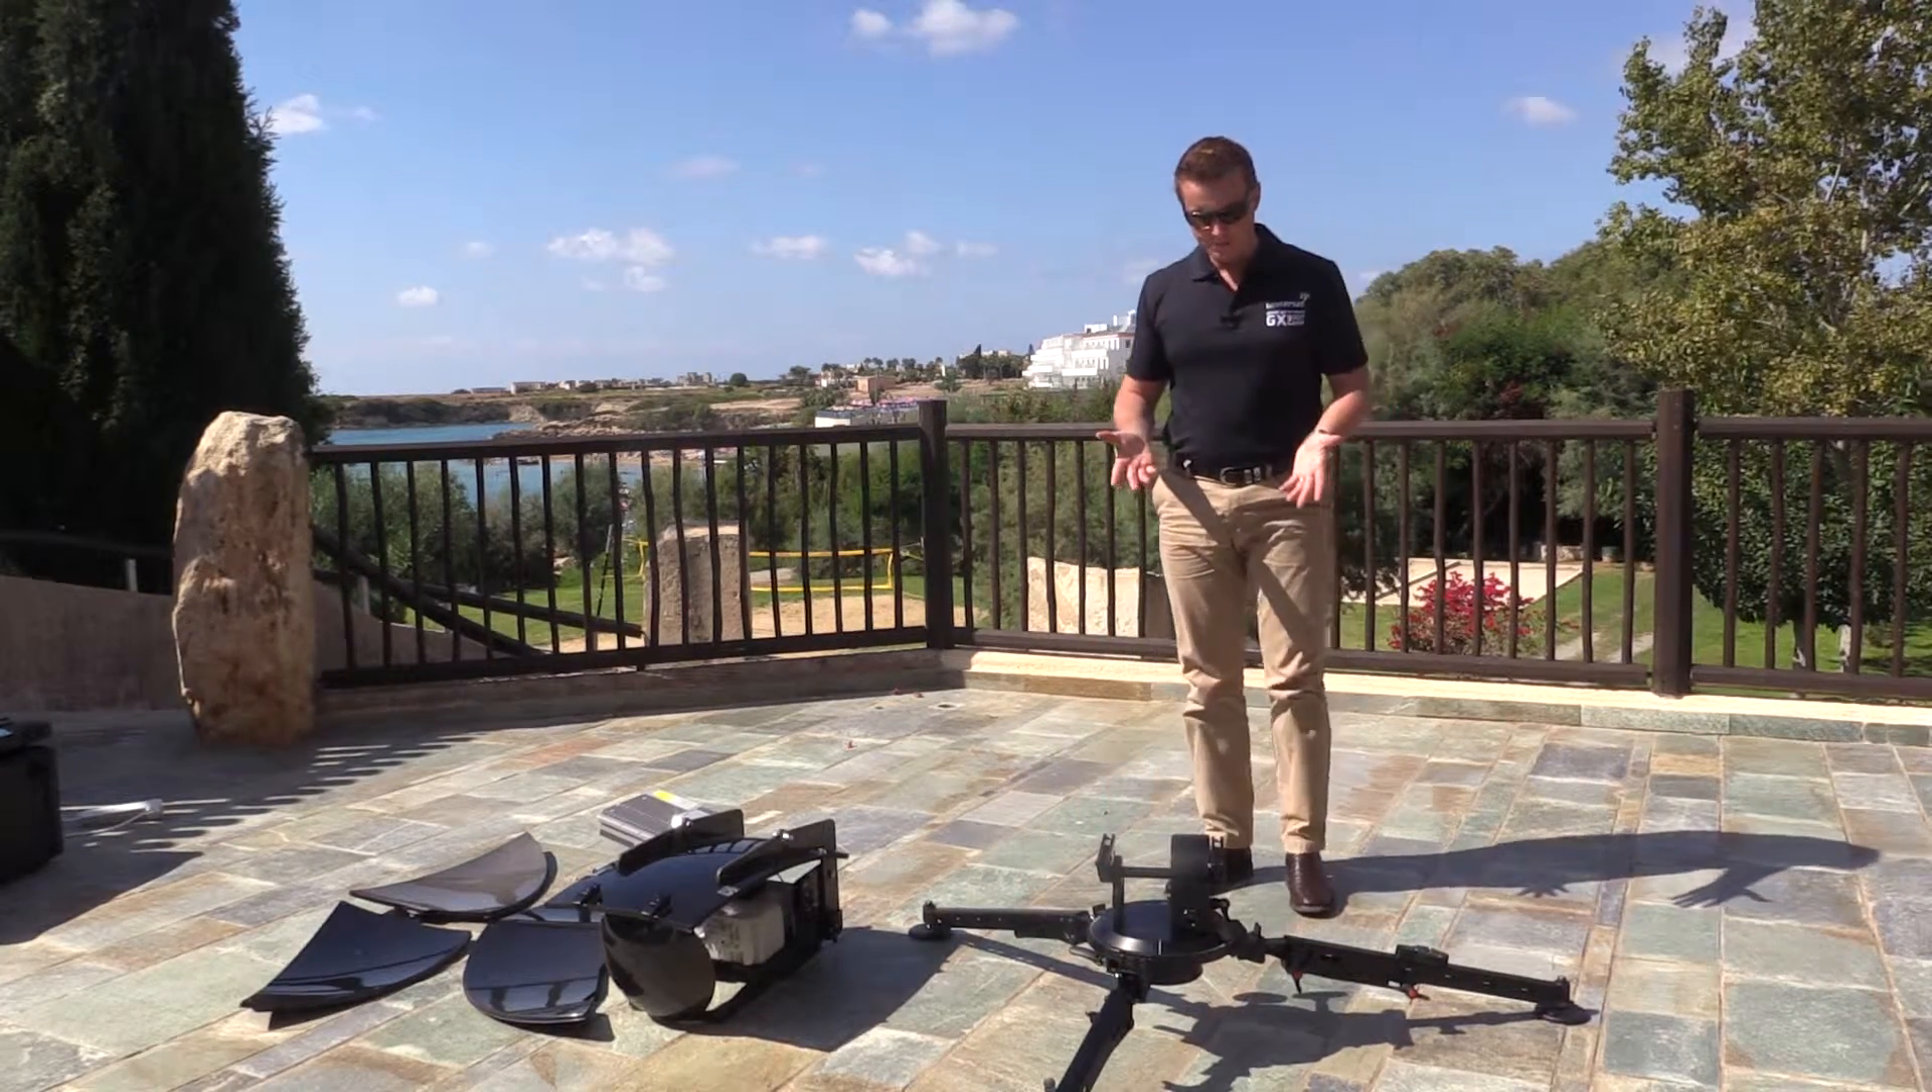Okay, so the tripod is now assembled.